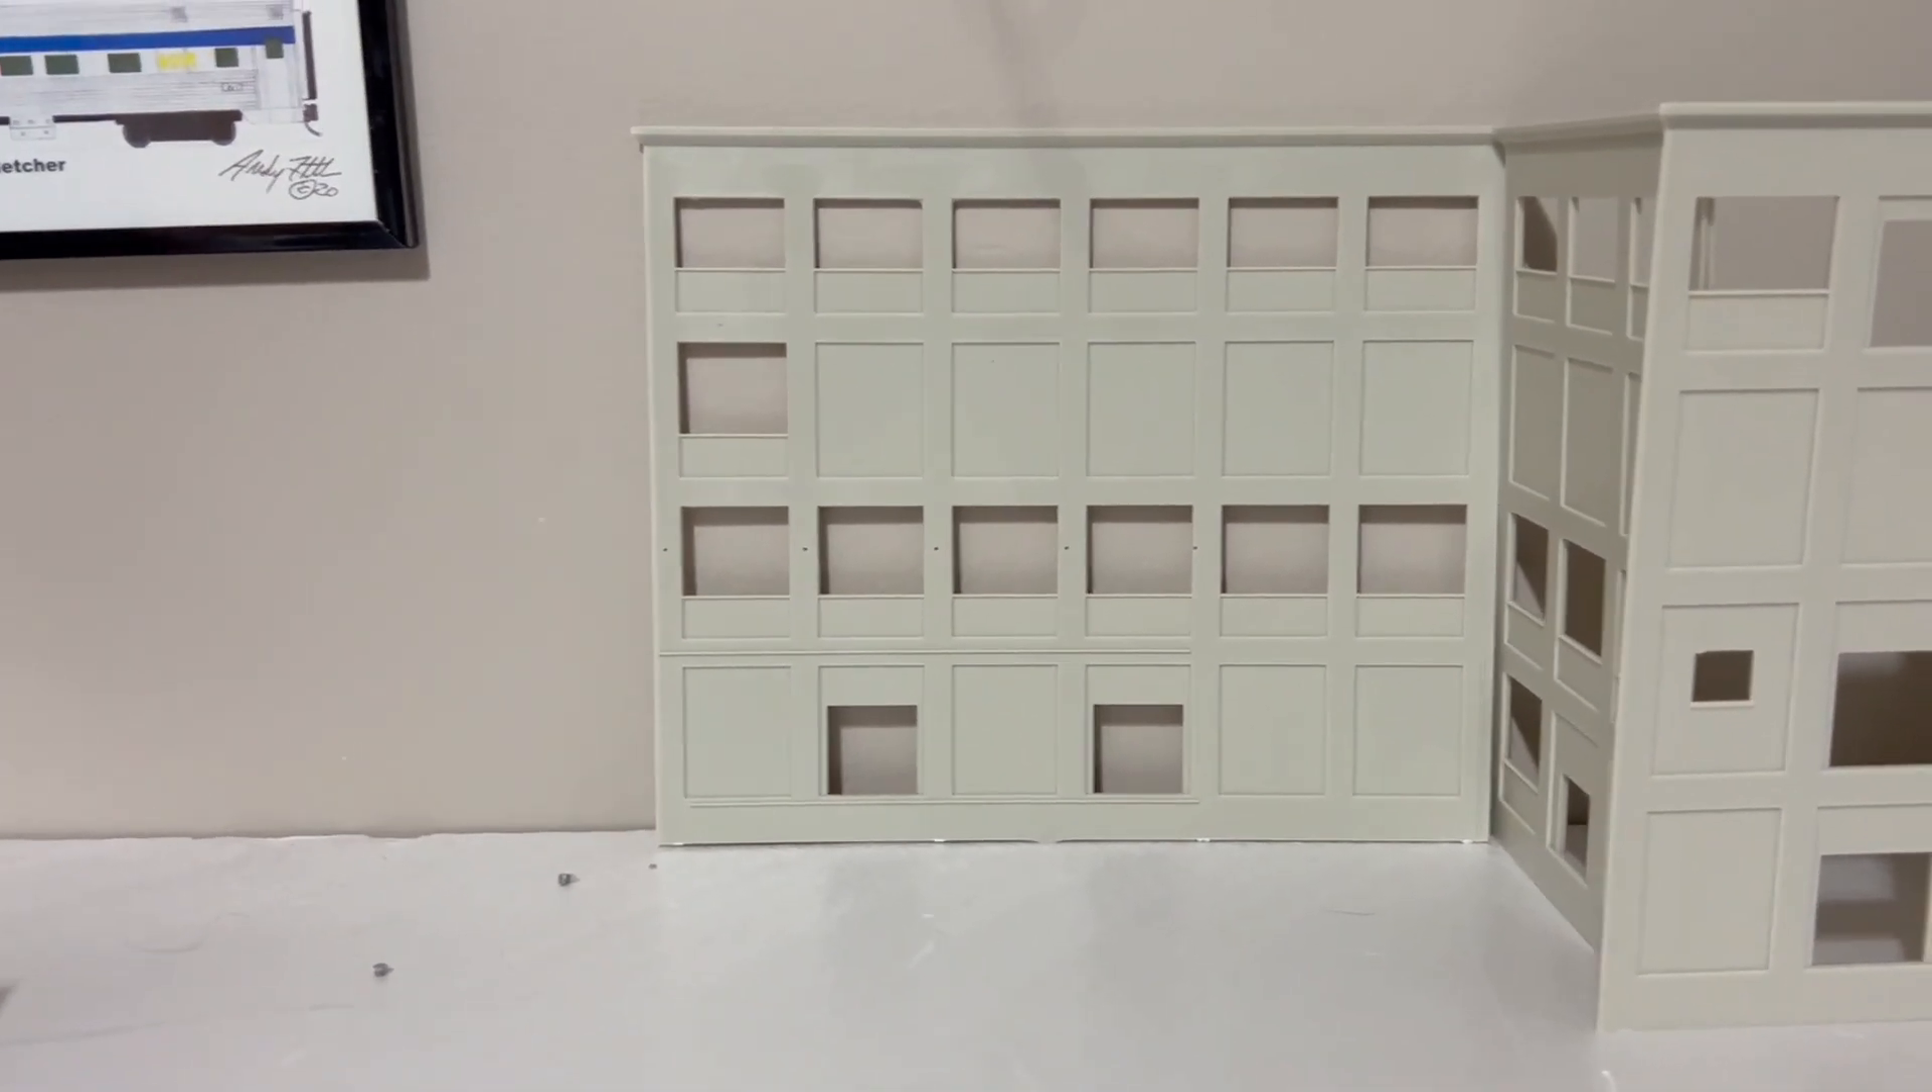All right so I got a couple of the flour mill wall panels together they're just kind of taped.